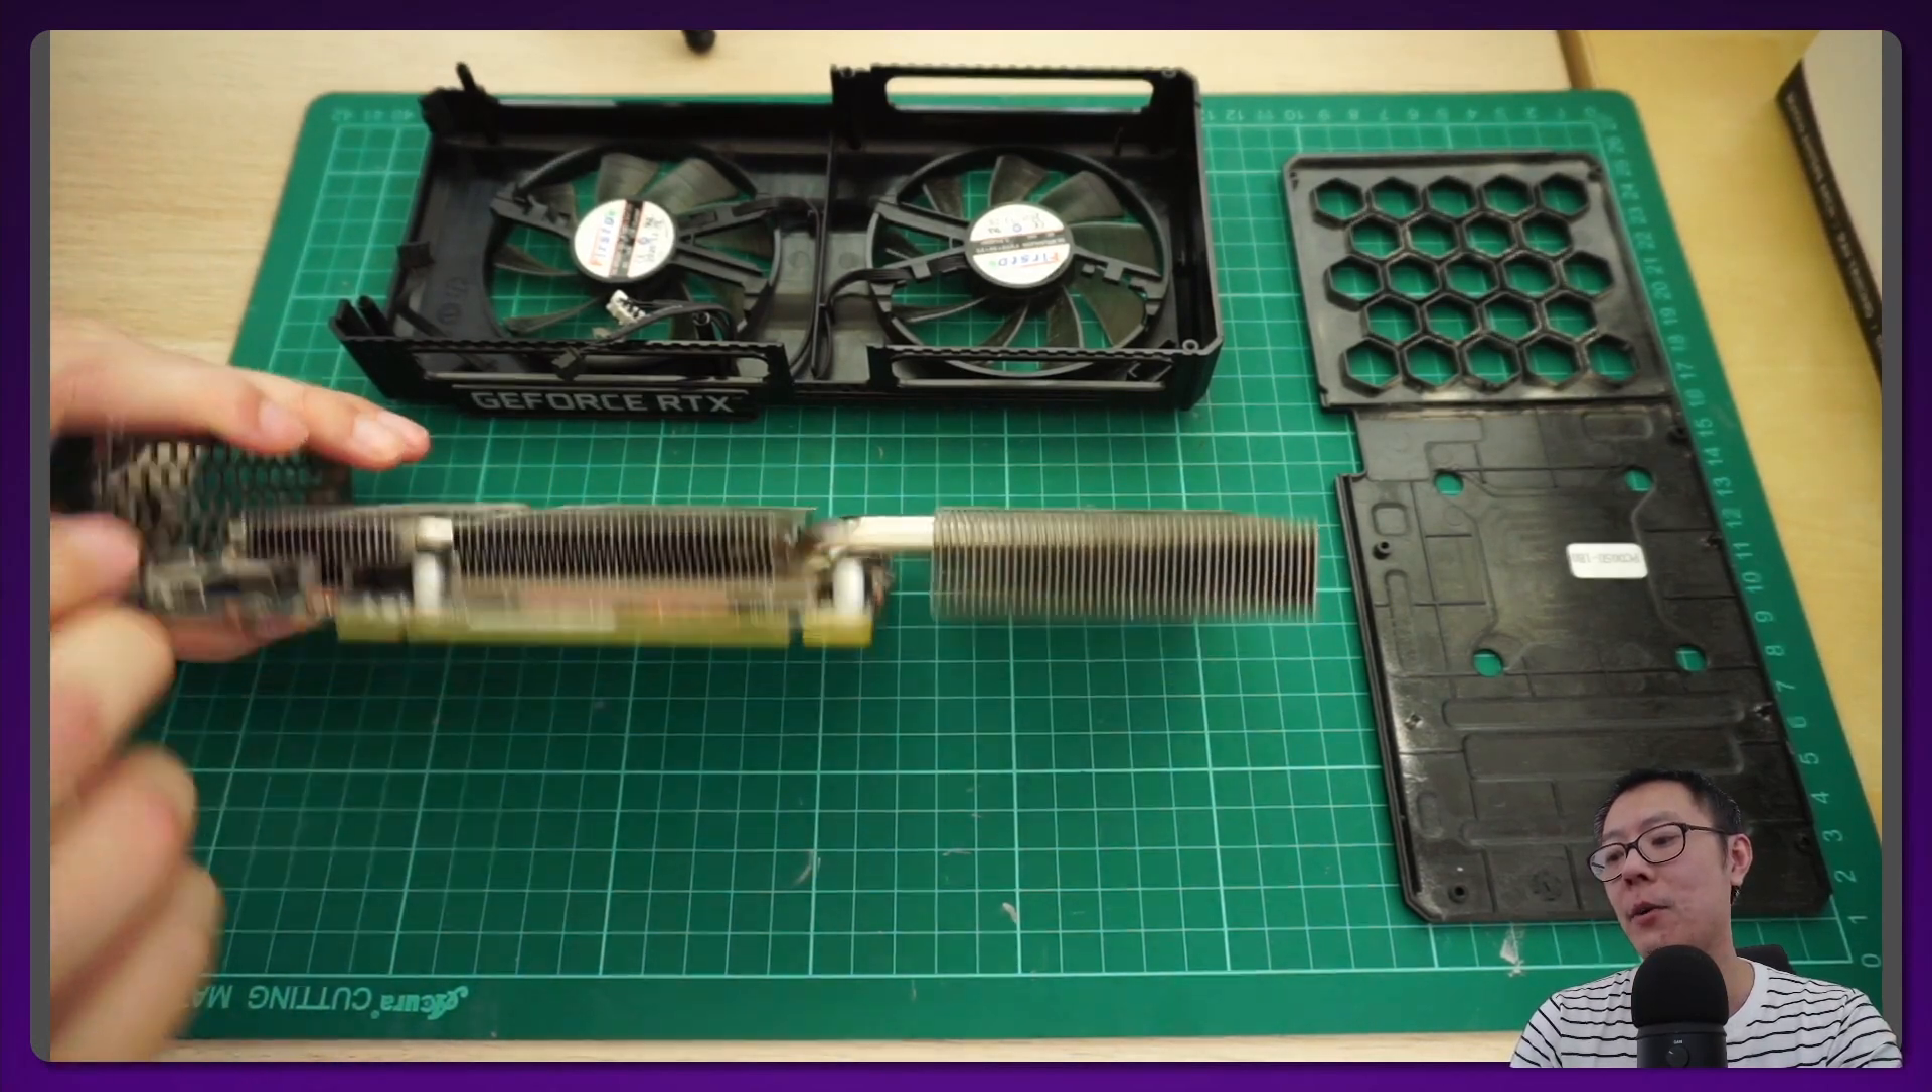I got part way through opening up my graphics card I've got the back plate off and the fan shroud off but that was about as far as I got.